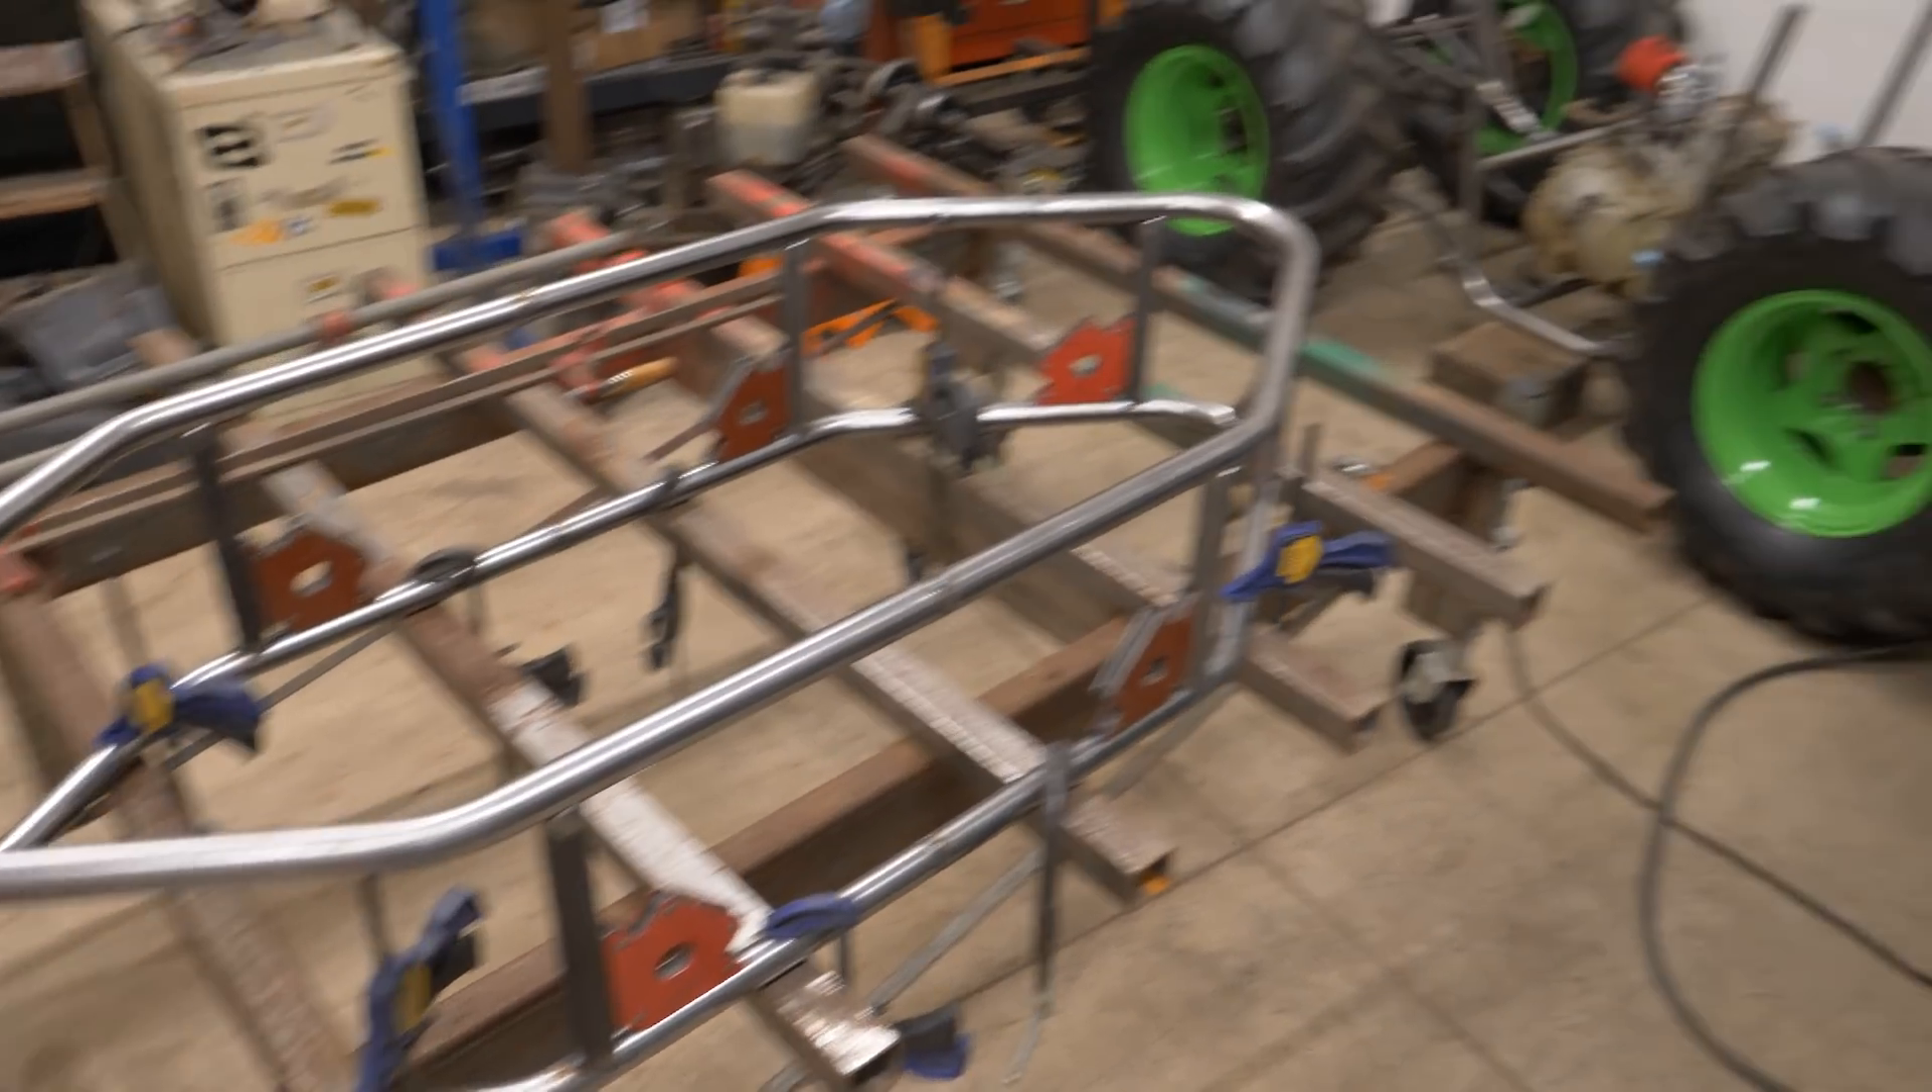Check it out we've got the main part of the chassis kind of mocked up here got some magnets and clamps holding it together.